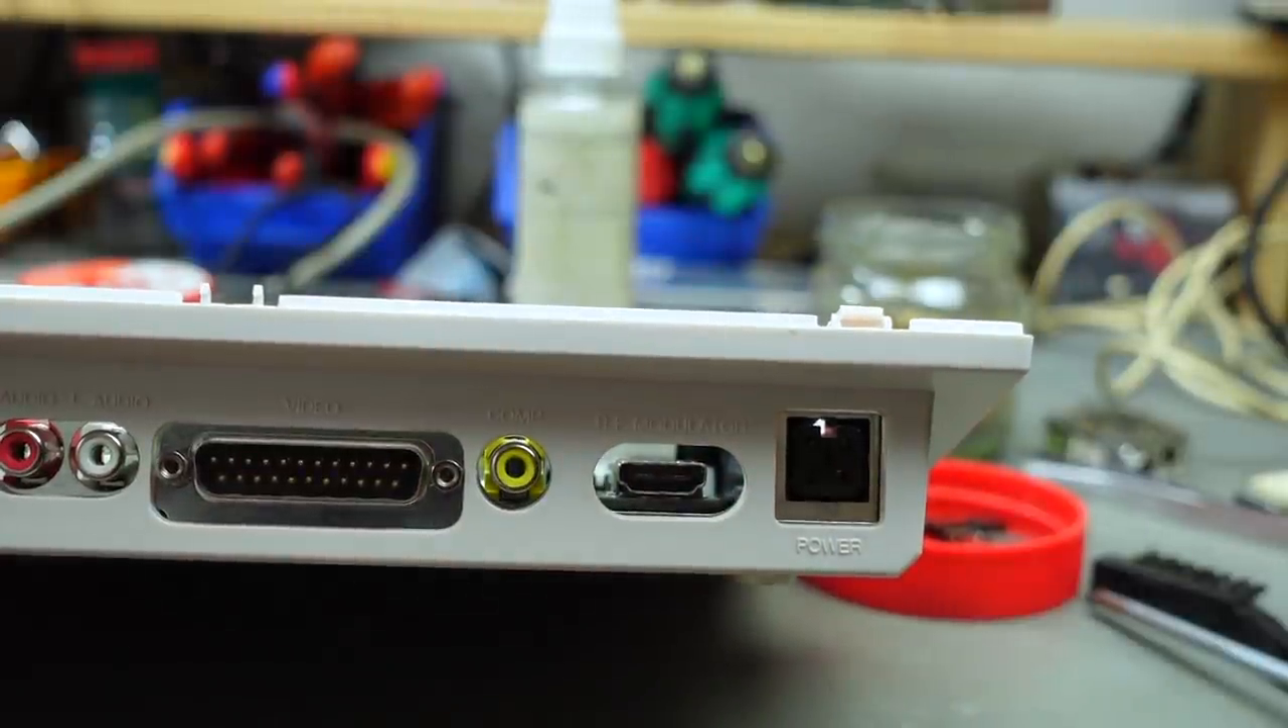And as you can see our HDMI port lines up nicely so we should be able to fit any even the bigger HDMI connectors in there.